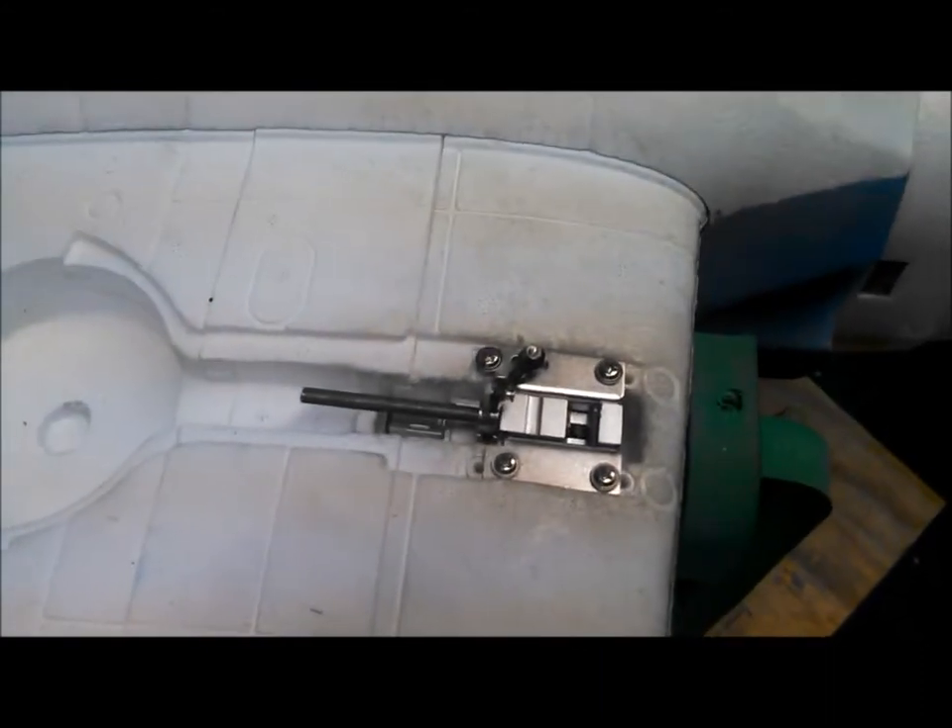Okay, so I've completed mounting this retract in my new mount.